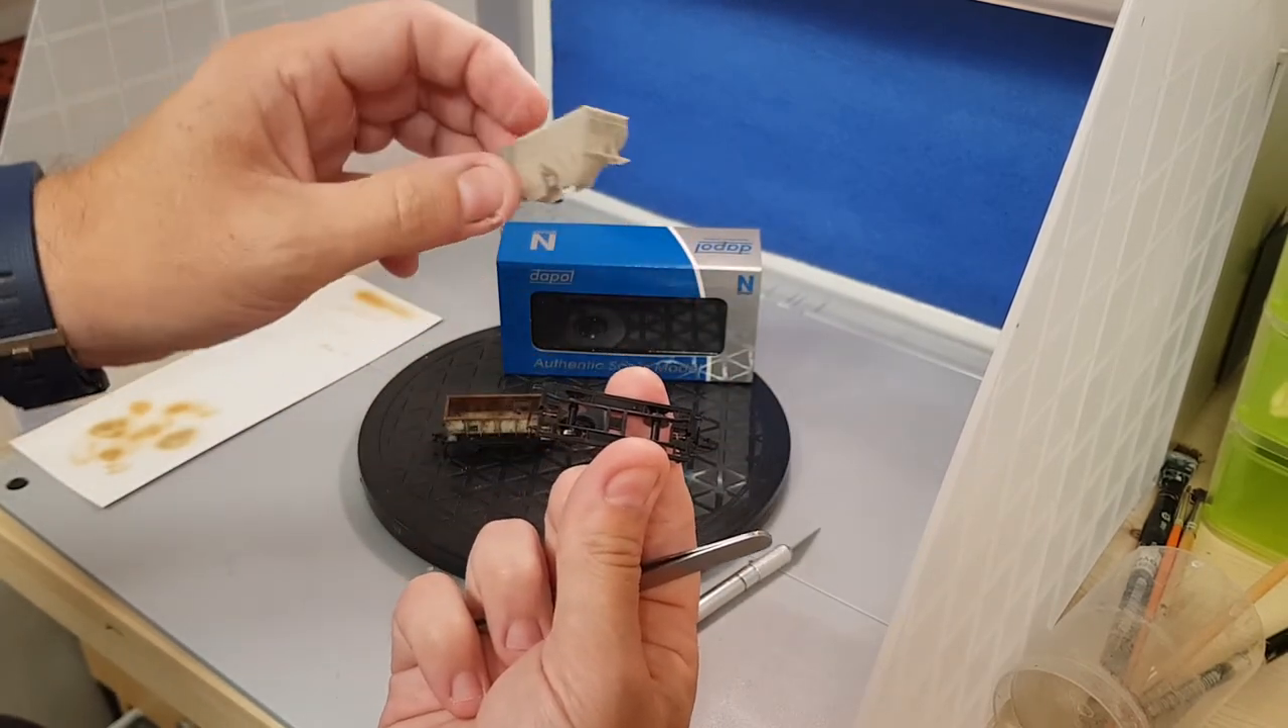So you can see you've got the body there and you've got so you've got the chassis there you've got the body there completely separated so that's actually ready for priming.